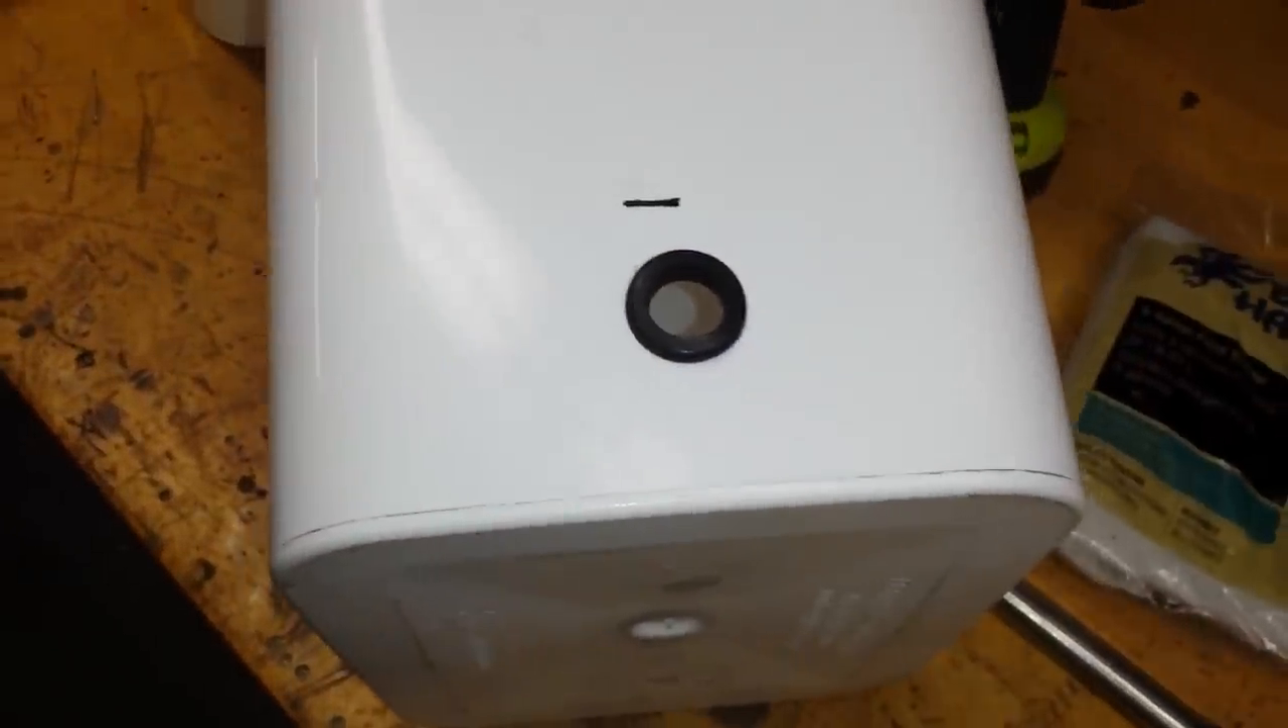I've got my grommet in the hole. I made sure and checked it and made sure that both the sides of the grommet are overlapping the plastic on the outside and that it's got a nice, that I've pushed it all the way against the walls here. It's got a nice opening.